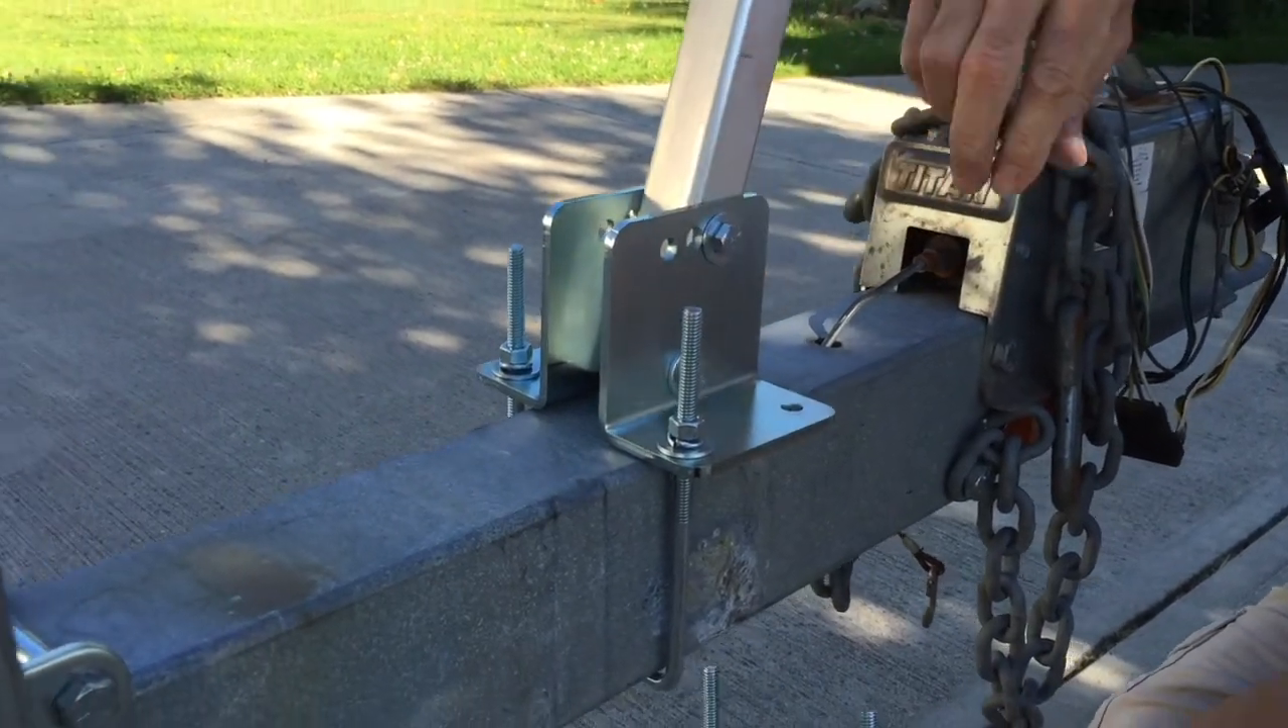Okay, now we have the first U-bolt installed.